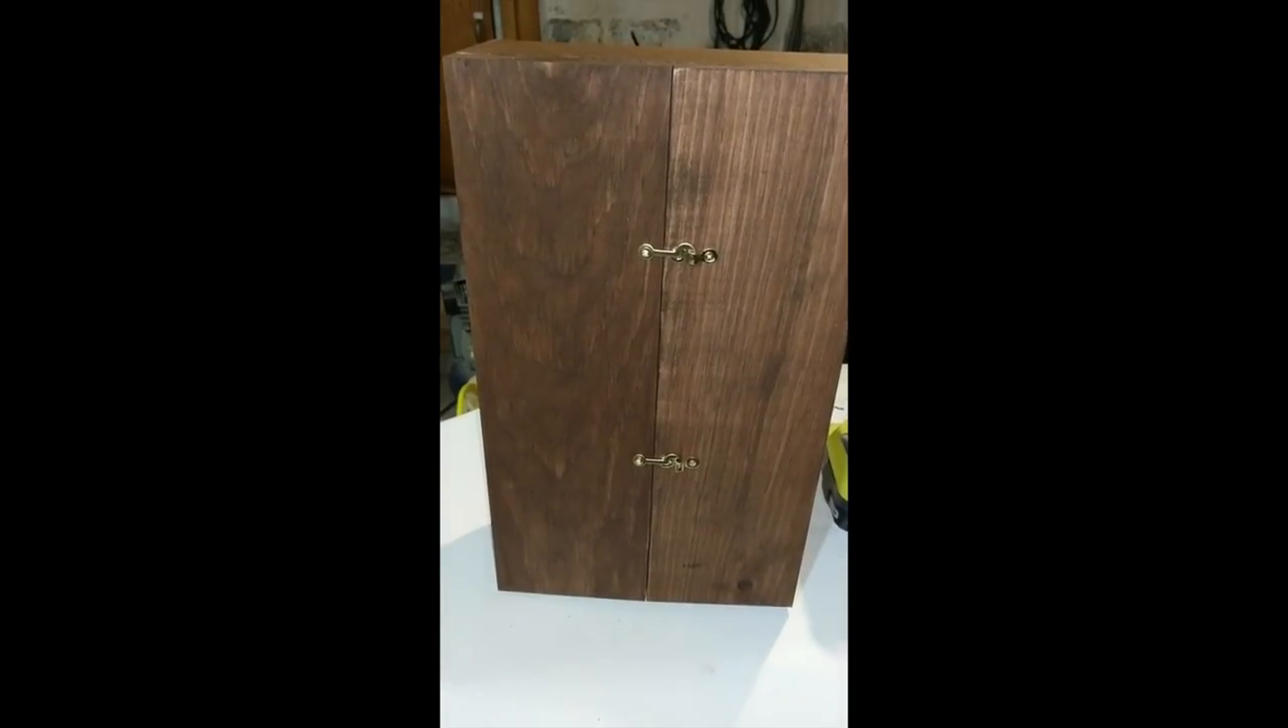We got our two front door clasps put in.